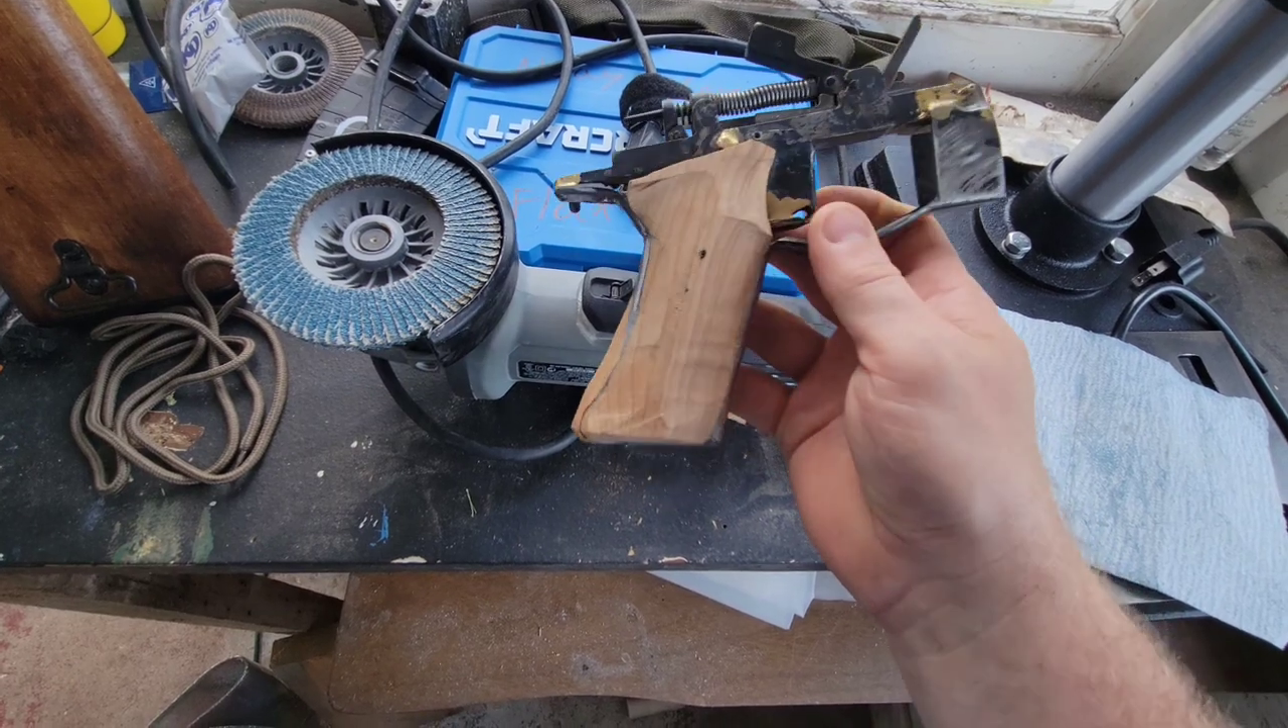Here's the fire control group with the pistol grip scale epoxy in place and sanded down.